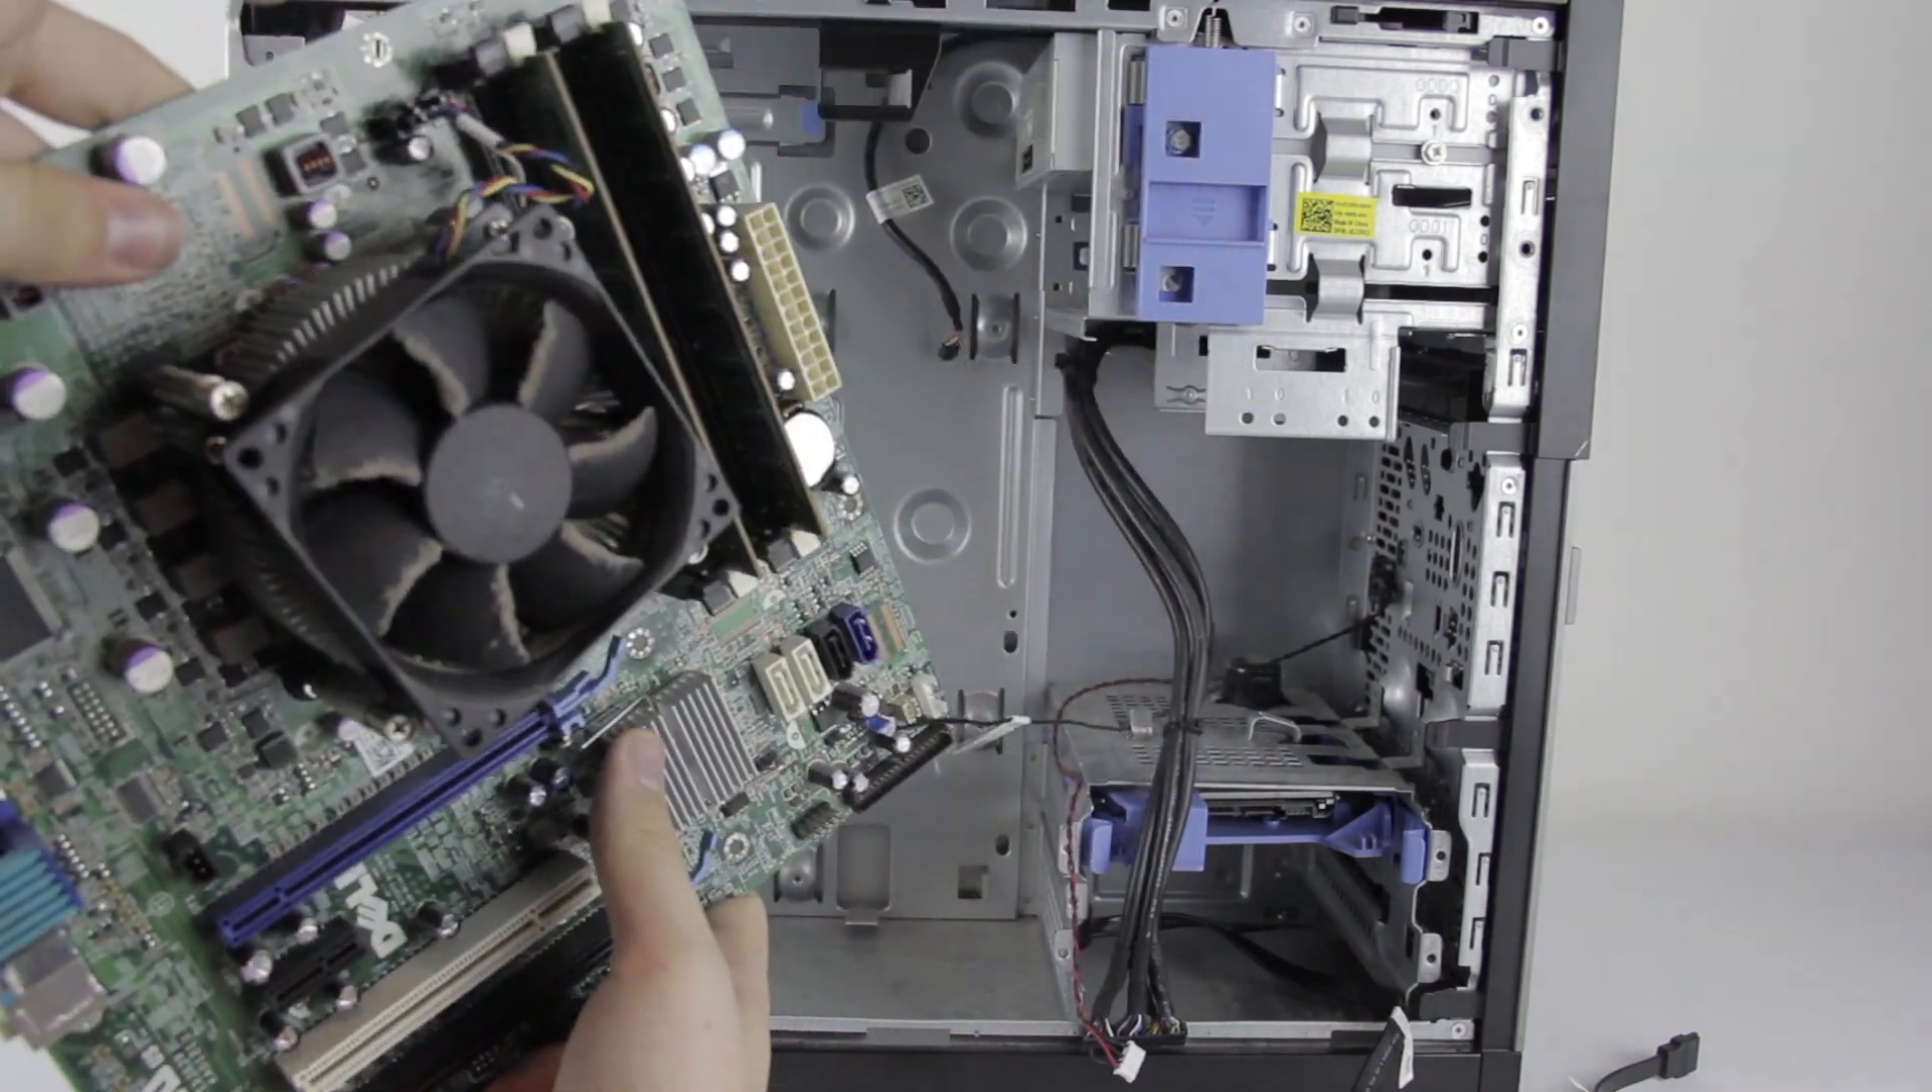And there's our motherboard, which seems to be fully out.